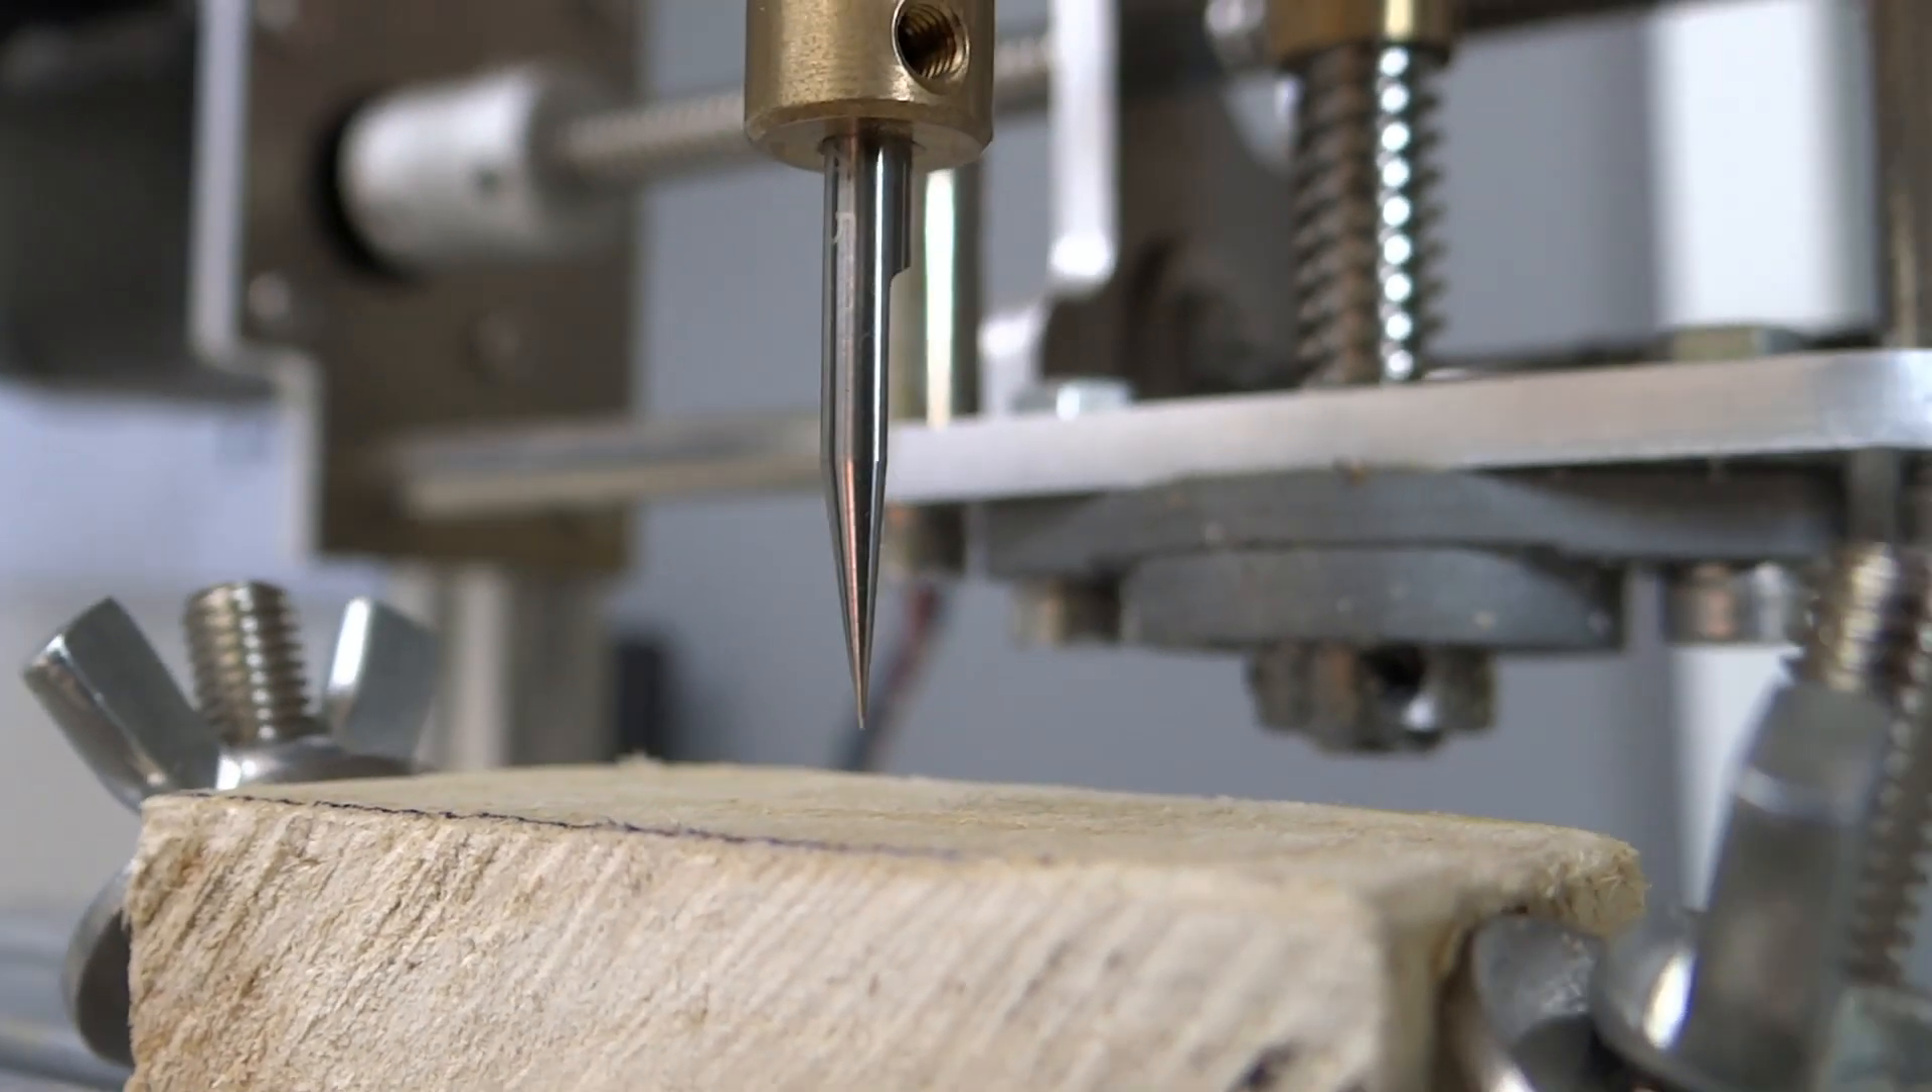As you can see we still have small space between the bit and the material so we can now using the arrow set it to perfectly zero.